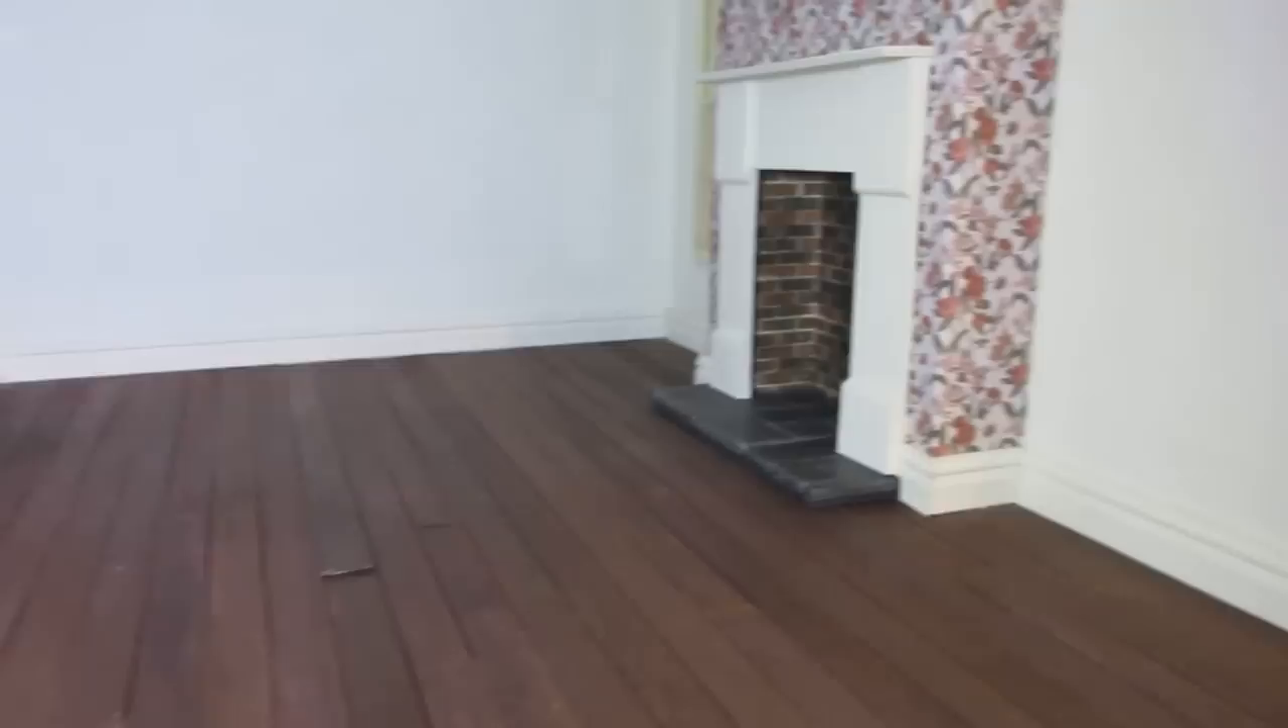That's the skirting done as well.